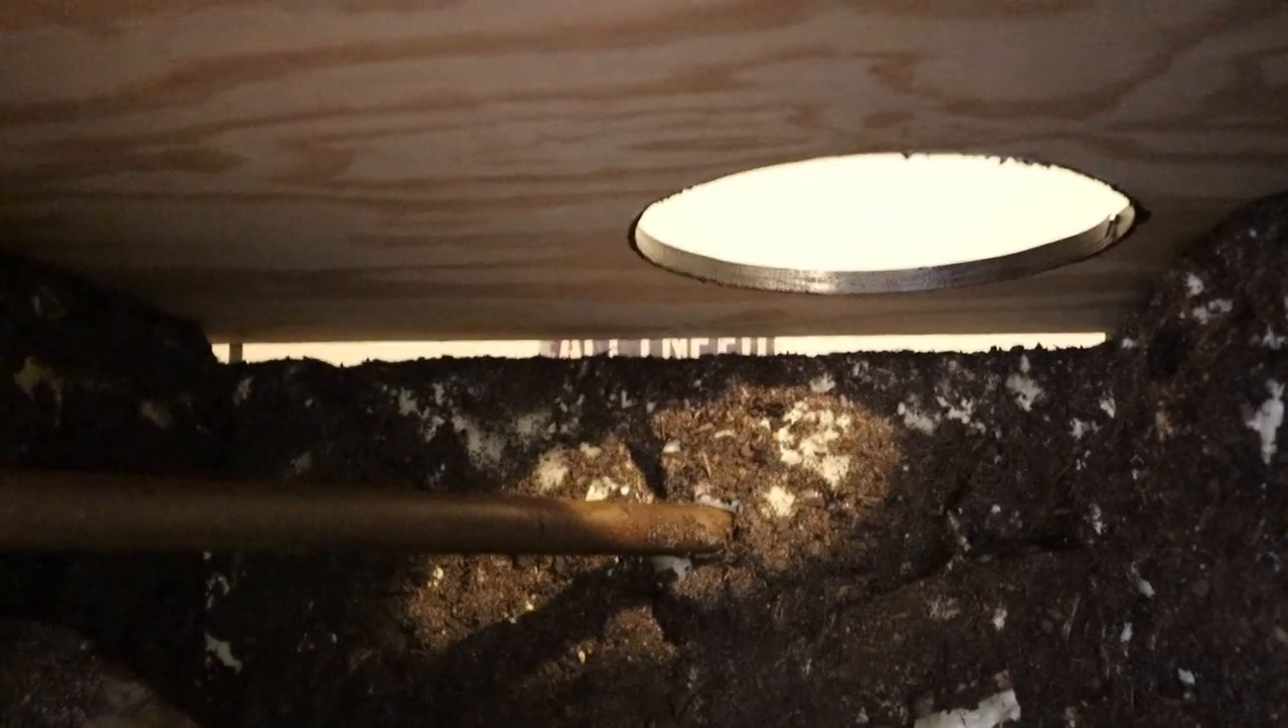So i screwed up when i was putting it together and there's a gap right there a gap right there.